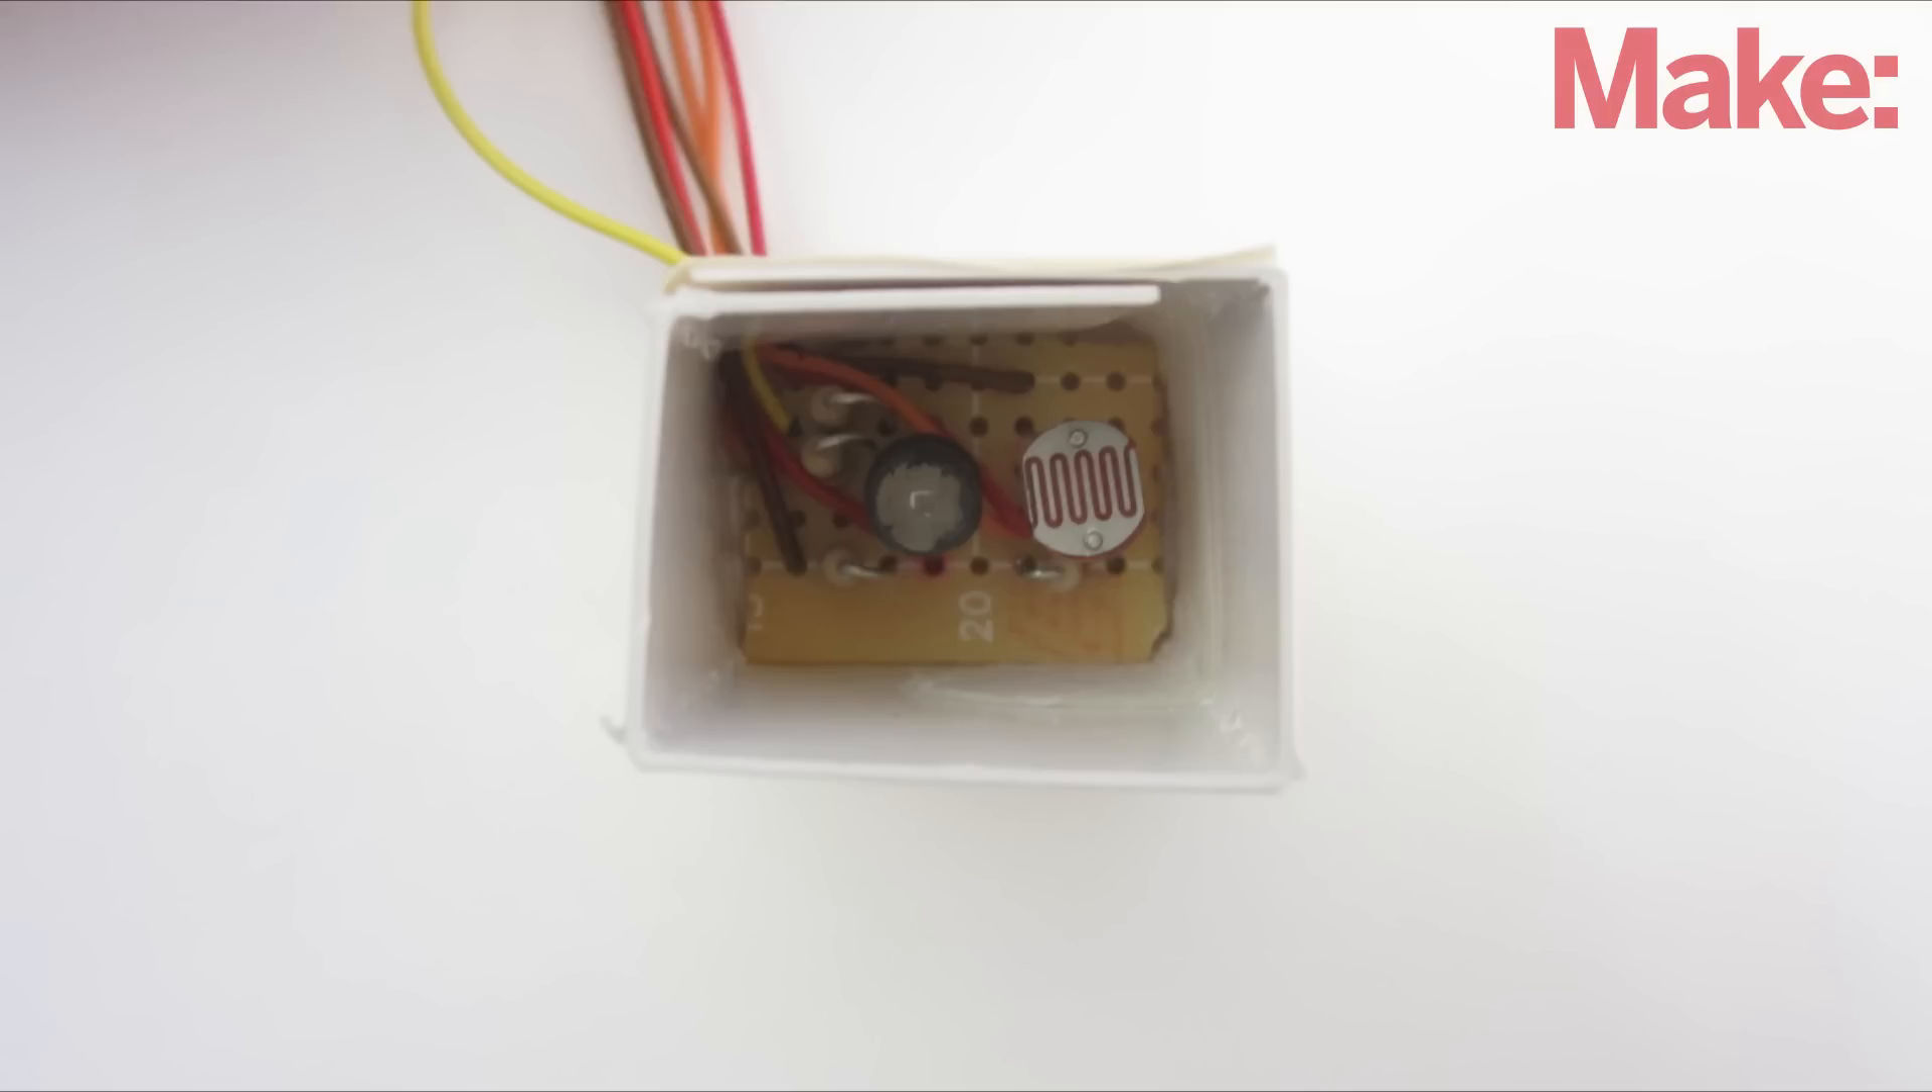To block out any outside light, I wrapped a small piece of cardstock around the board and taped it in place.